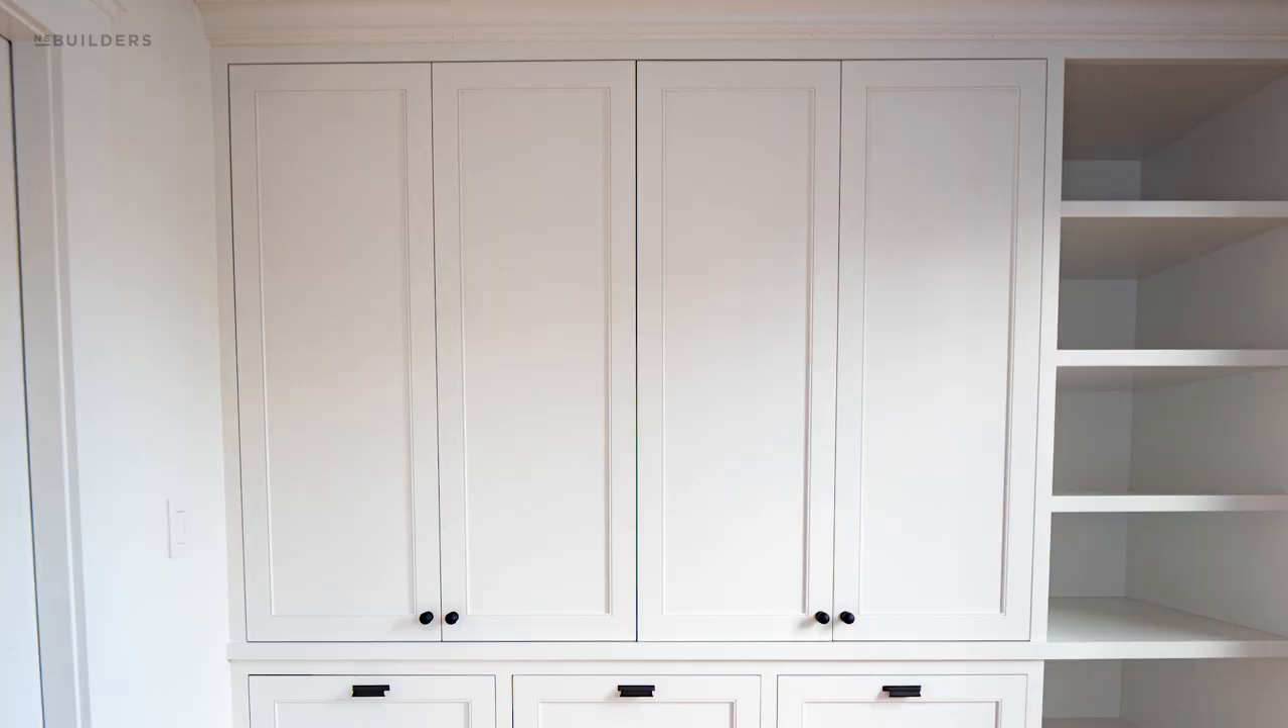We showed you this here in the shop when it was in fabrication so now that everything's done and installed there you get to see the full picture of this closet system.